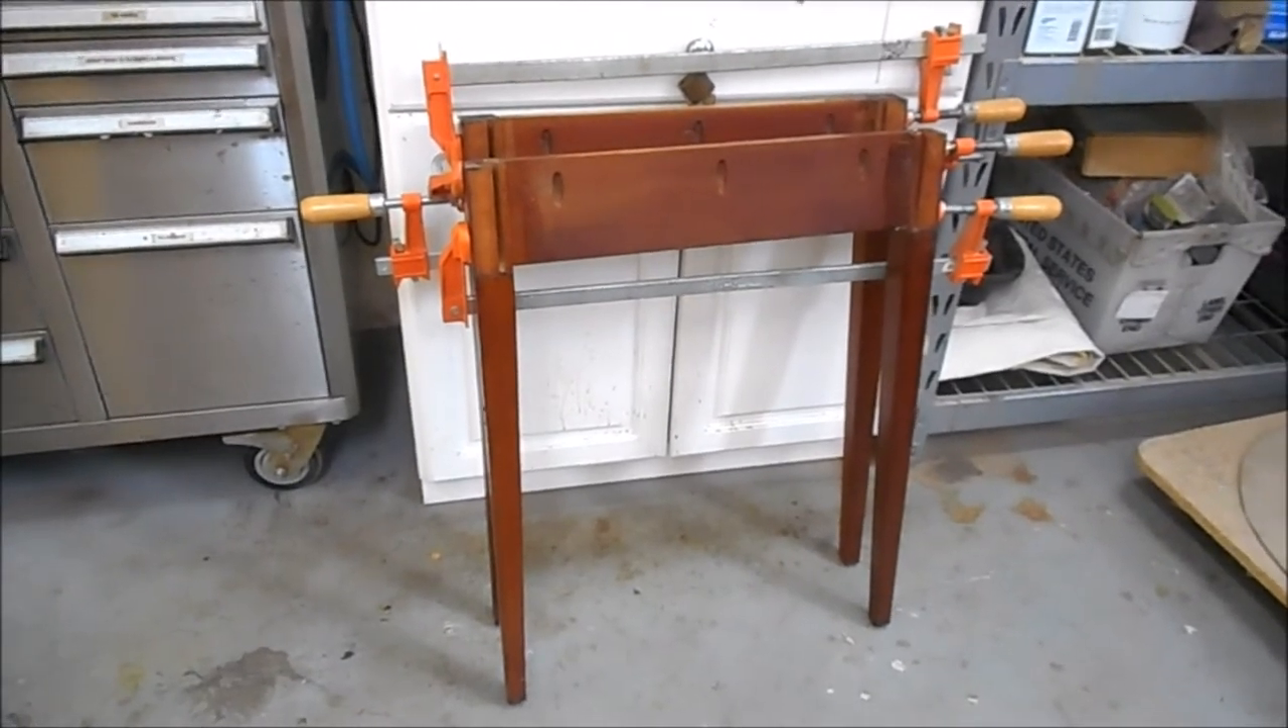I've got the two end leg assemblies glued and clamped up.